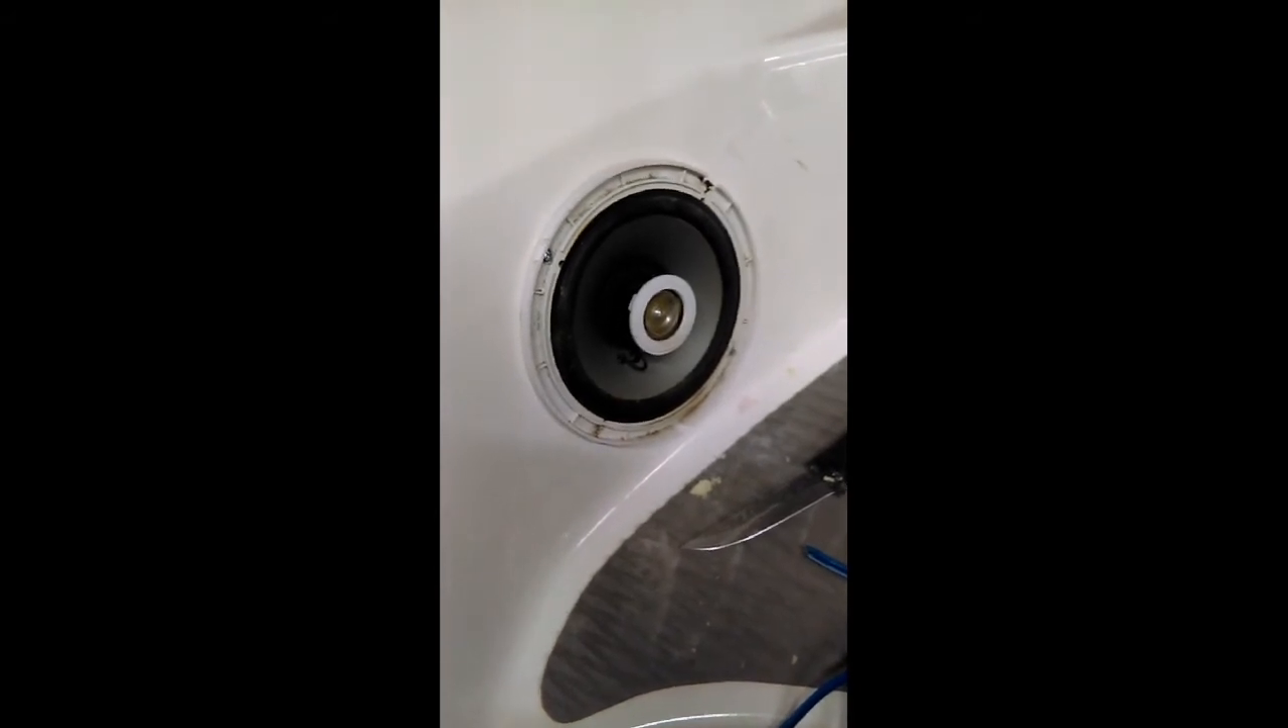Well I got the right hand side done so there's a speaker I put in there.